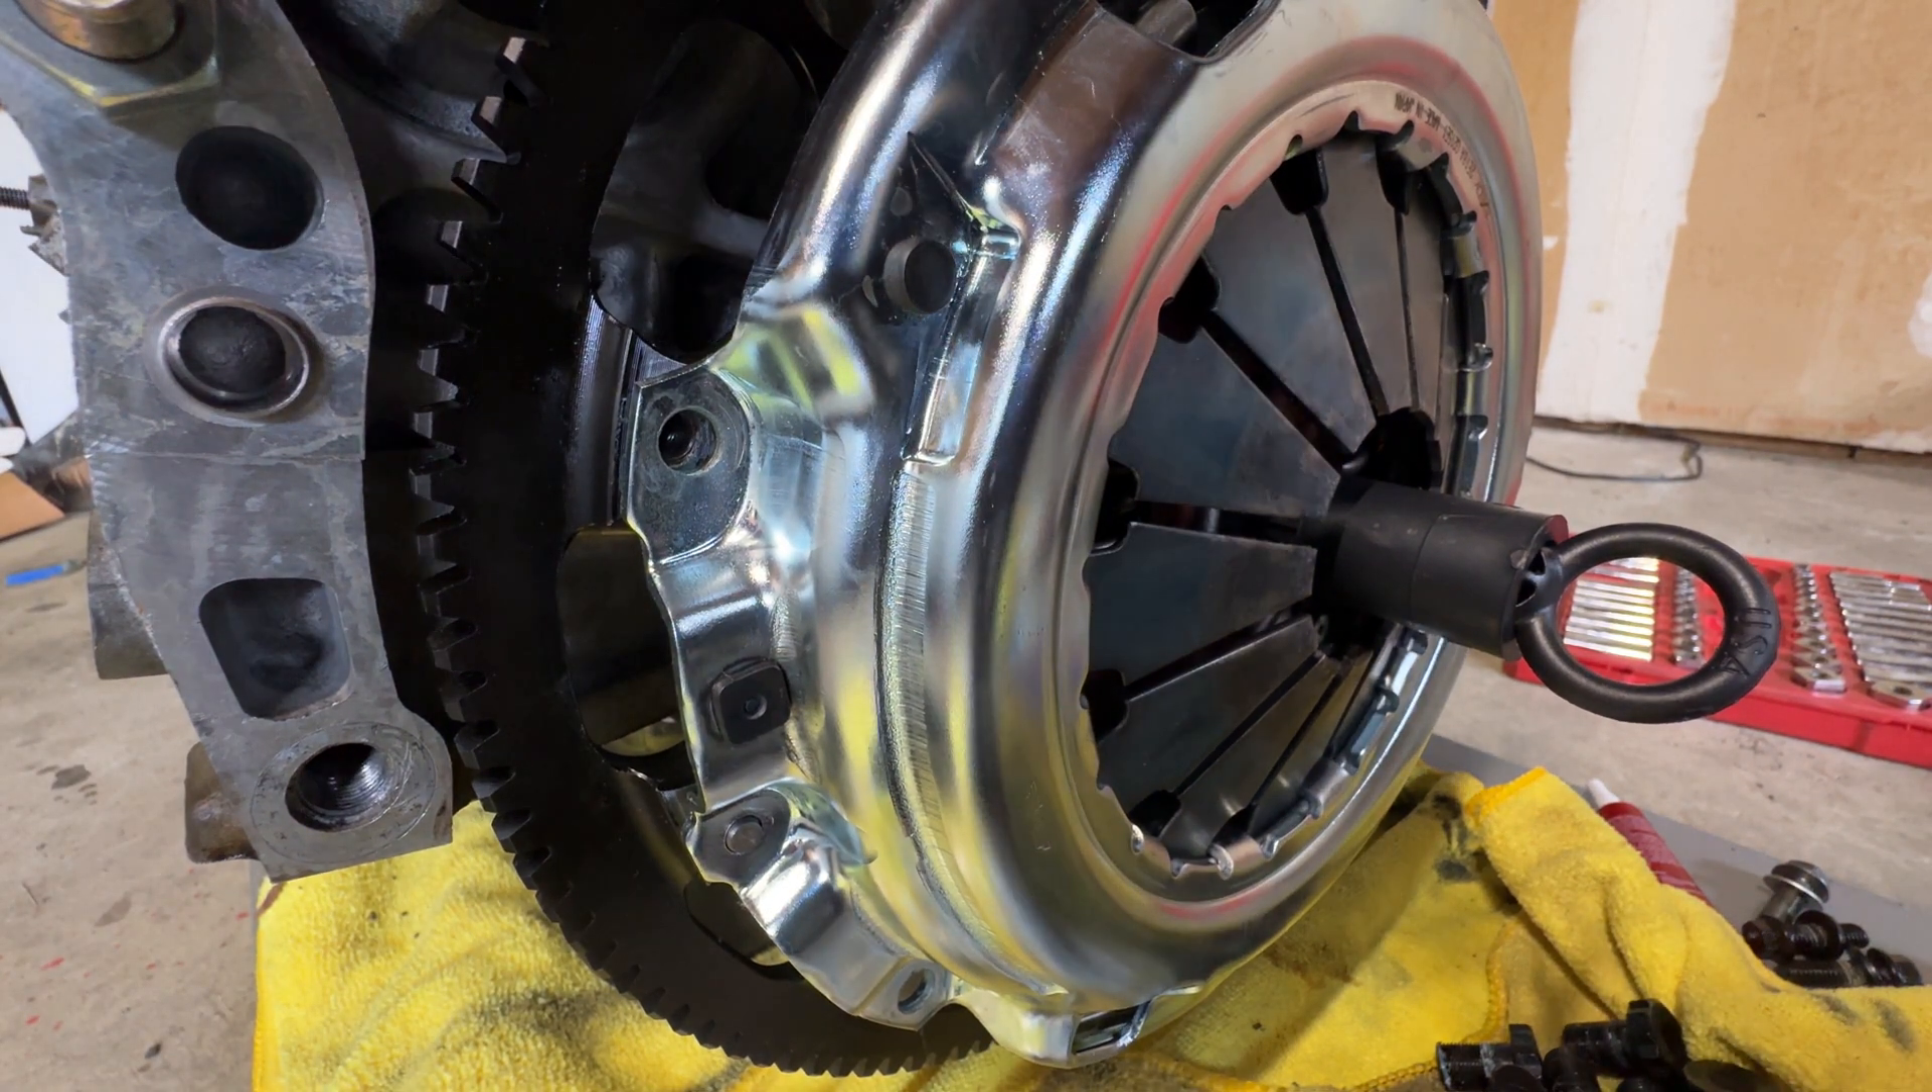I've got the freaking pressure plate on.